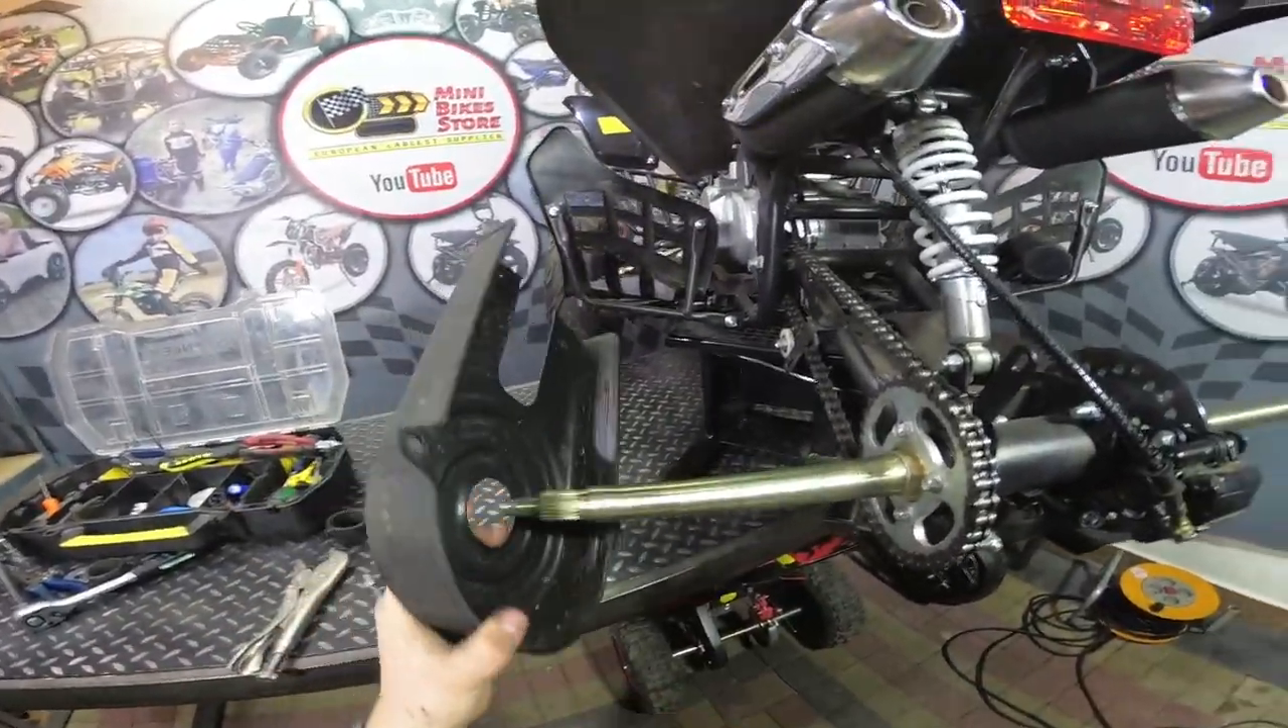So we have the chain installed now.